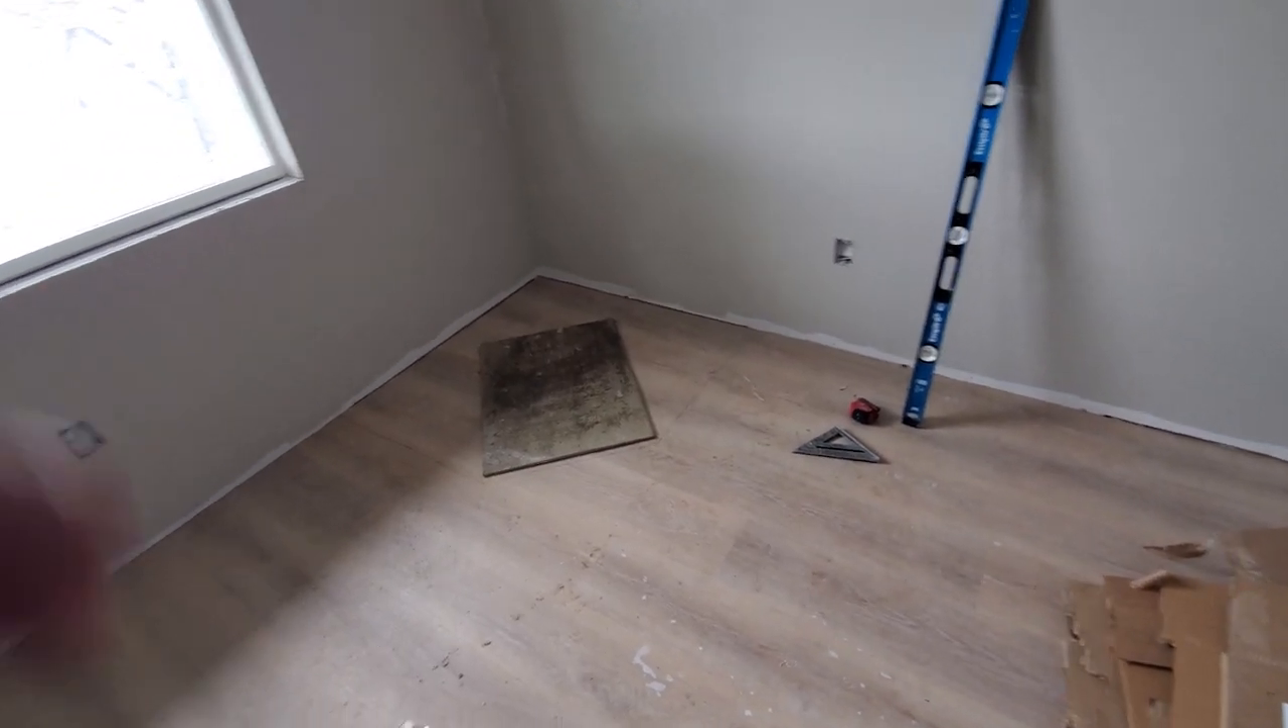I have to get on the tile first before i can do the baseboard there.